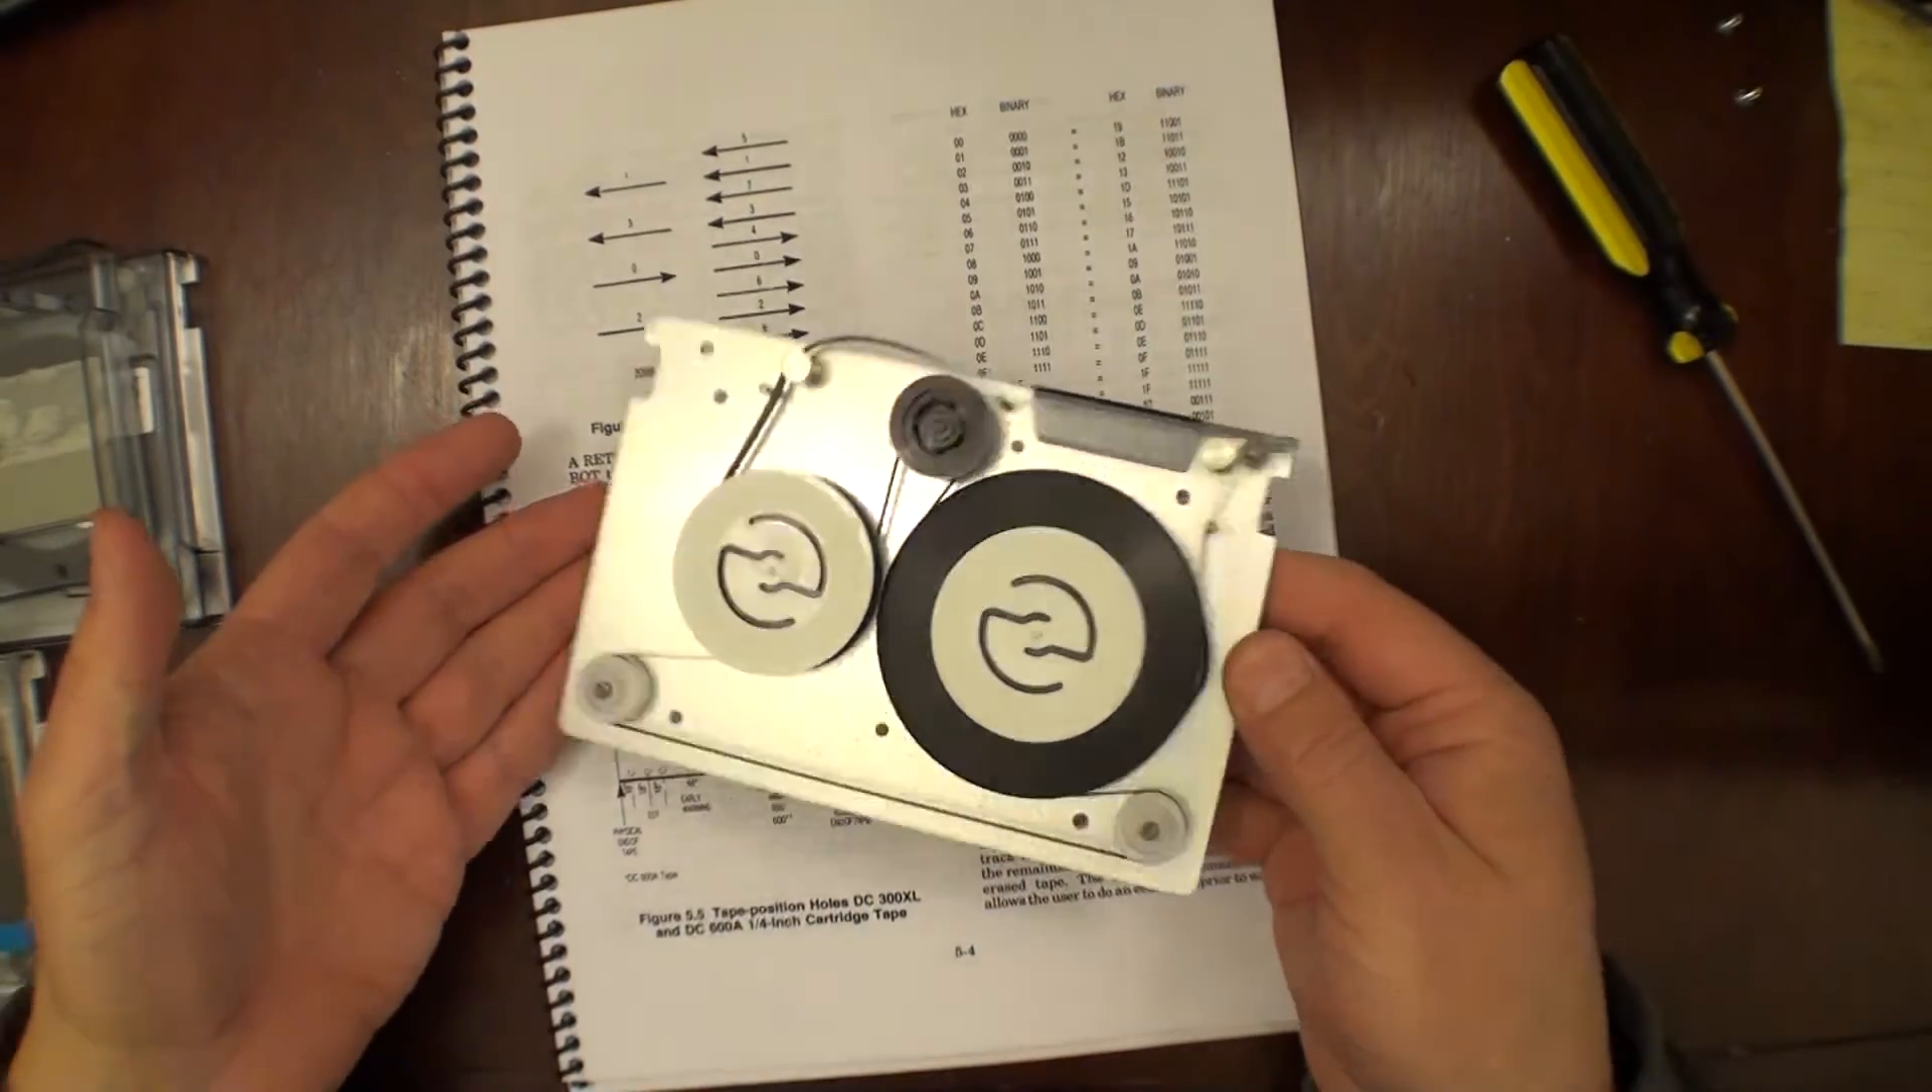And there we go. The cover is off.